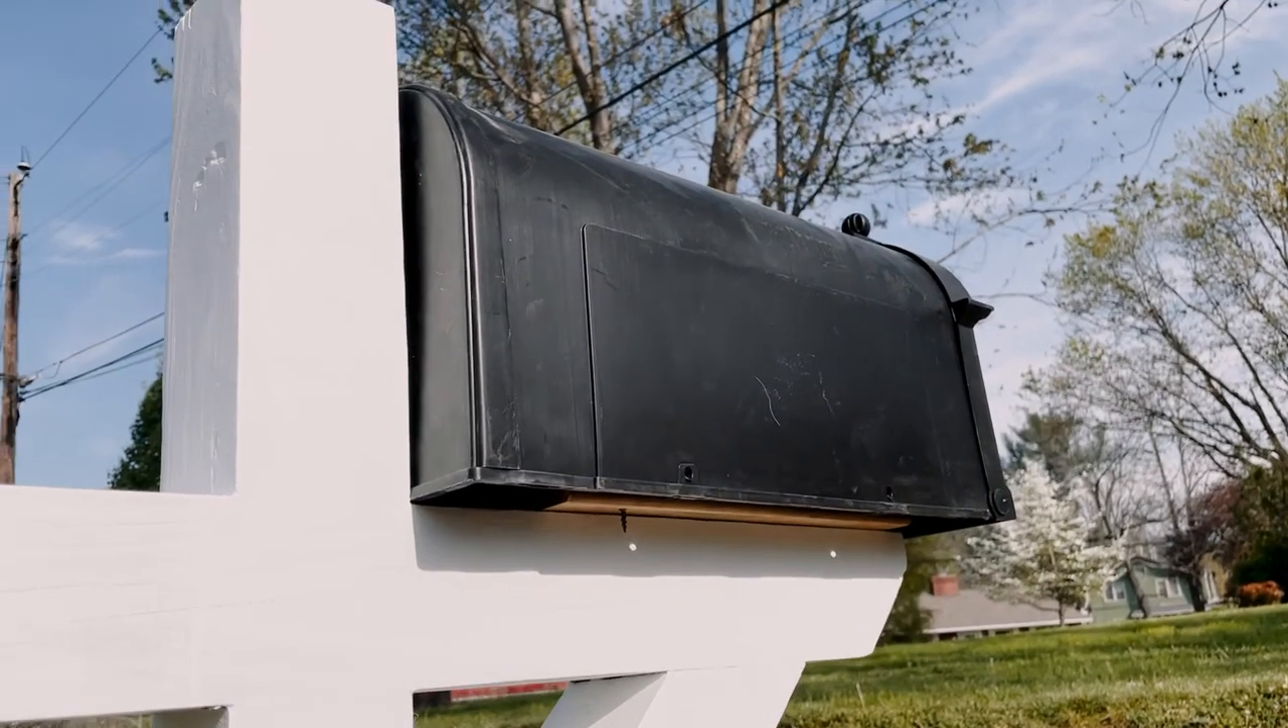We went ahead and put on the new mailbox.